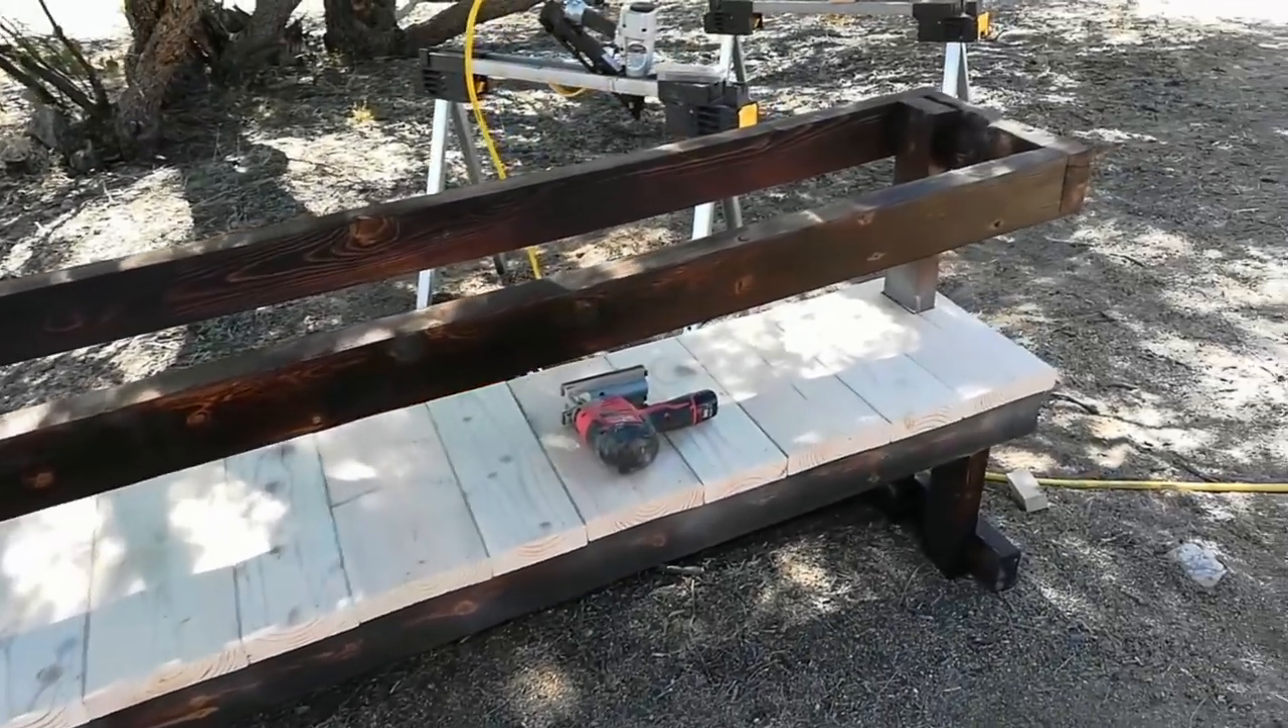Okay, I've got the lower set of boards put in.